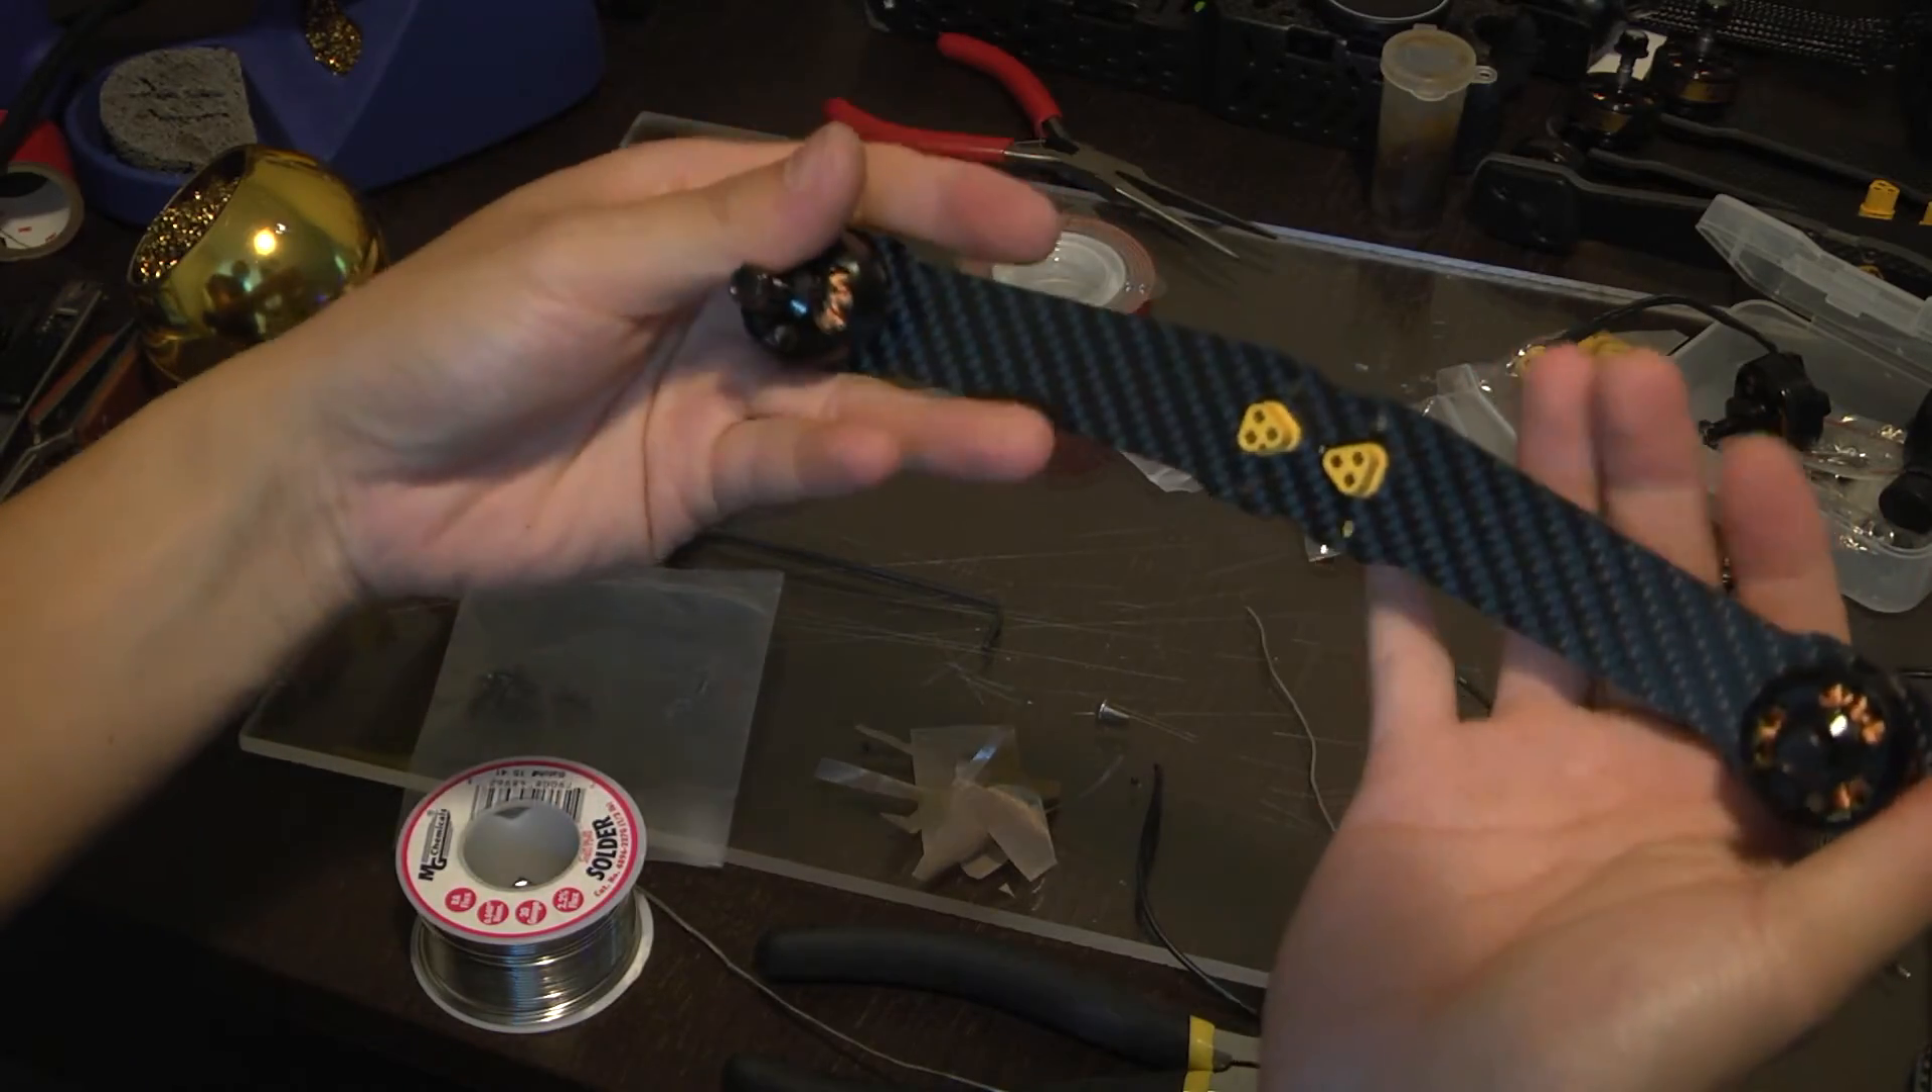And now I've installed everything here, and this is the completed arm of the TBS Vendetta.